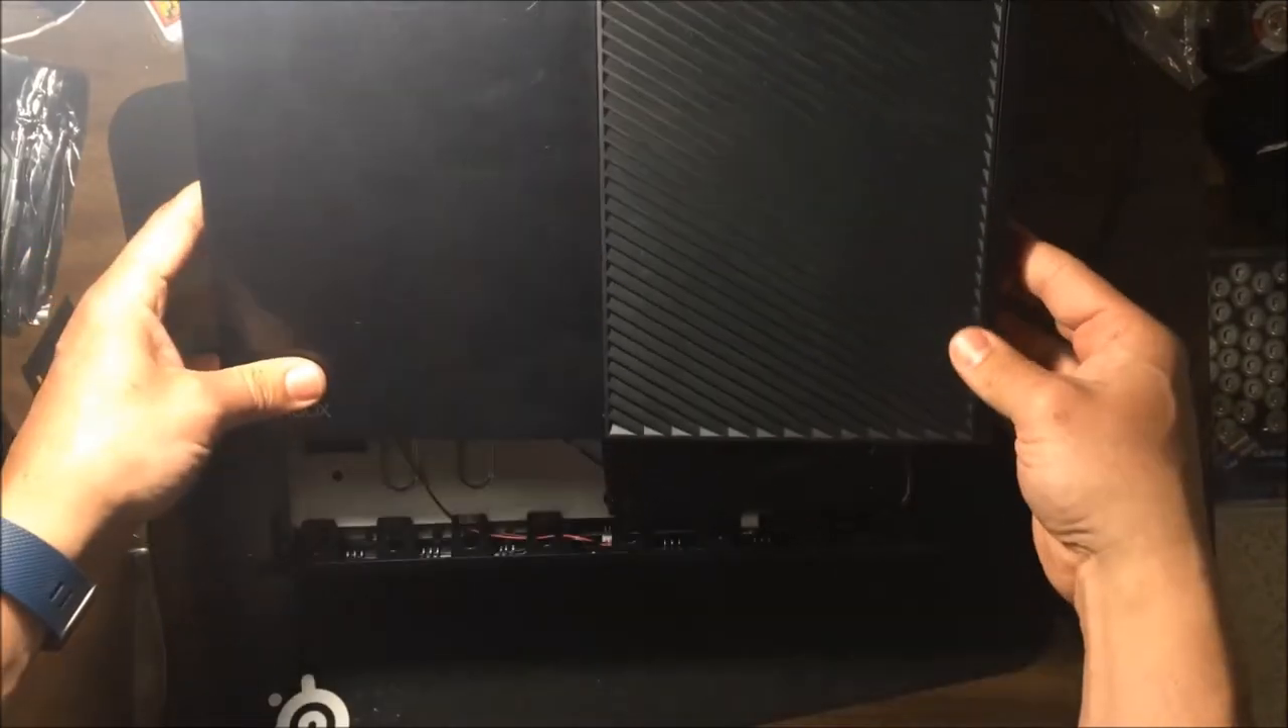So now we've just got to put our top case back on, which is, again, probably the trickiest part of this process.